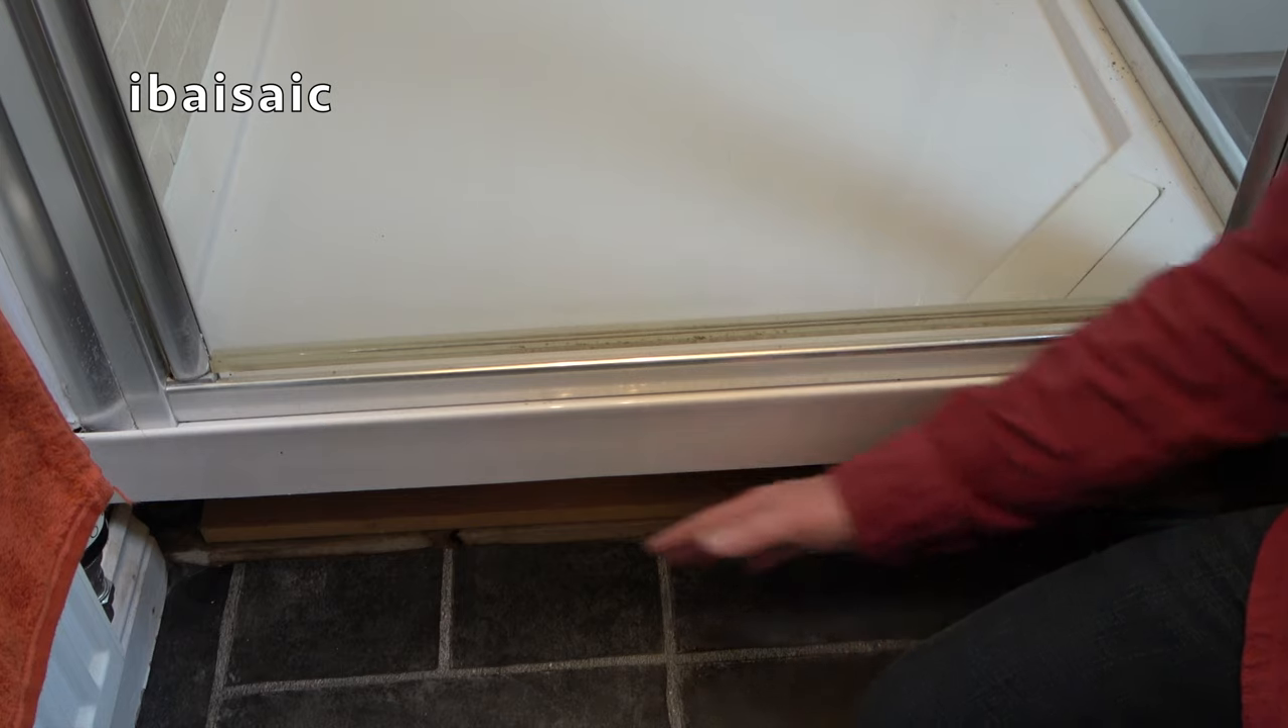I haven't got around to putting the plinth back on.